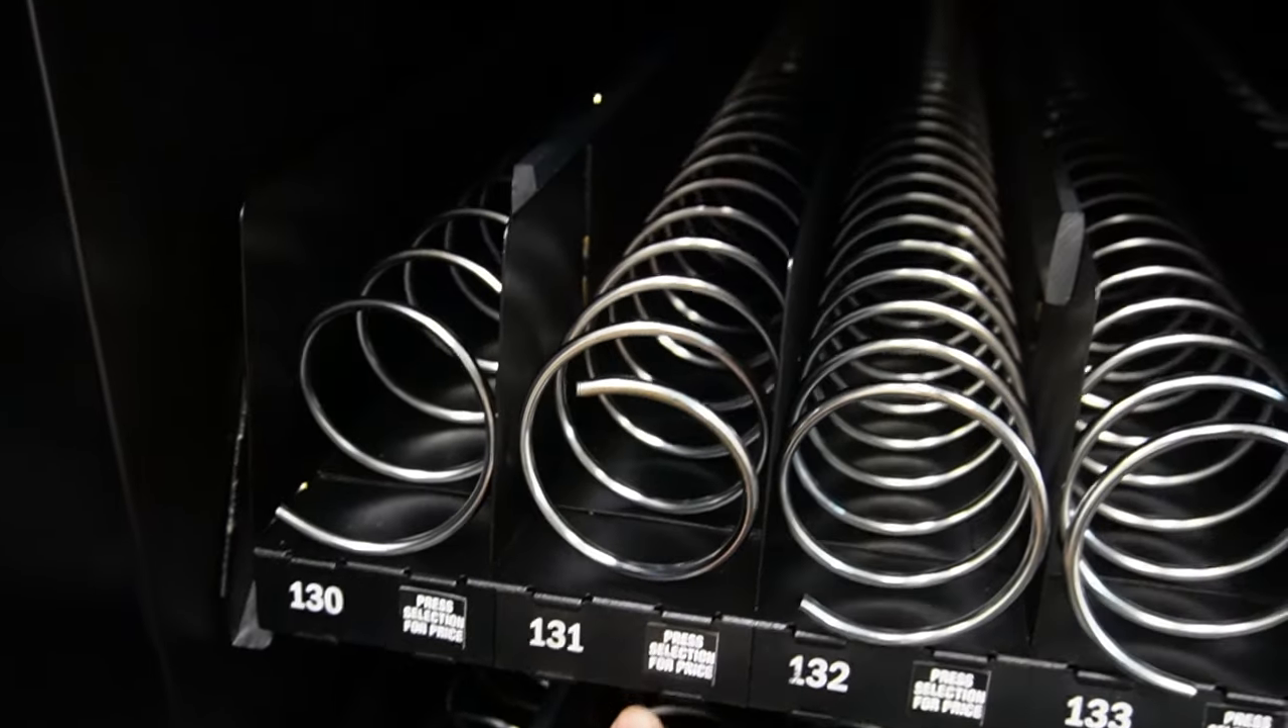See 131 right here is not in its home position.